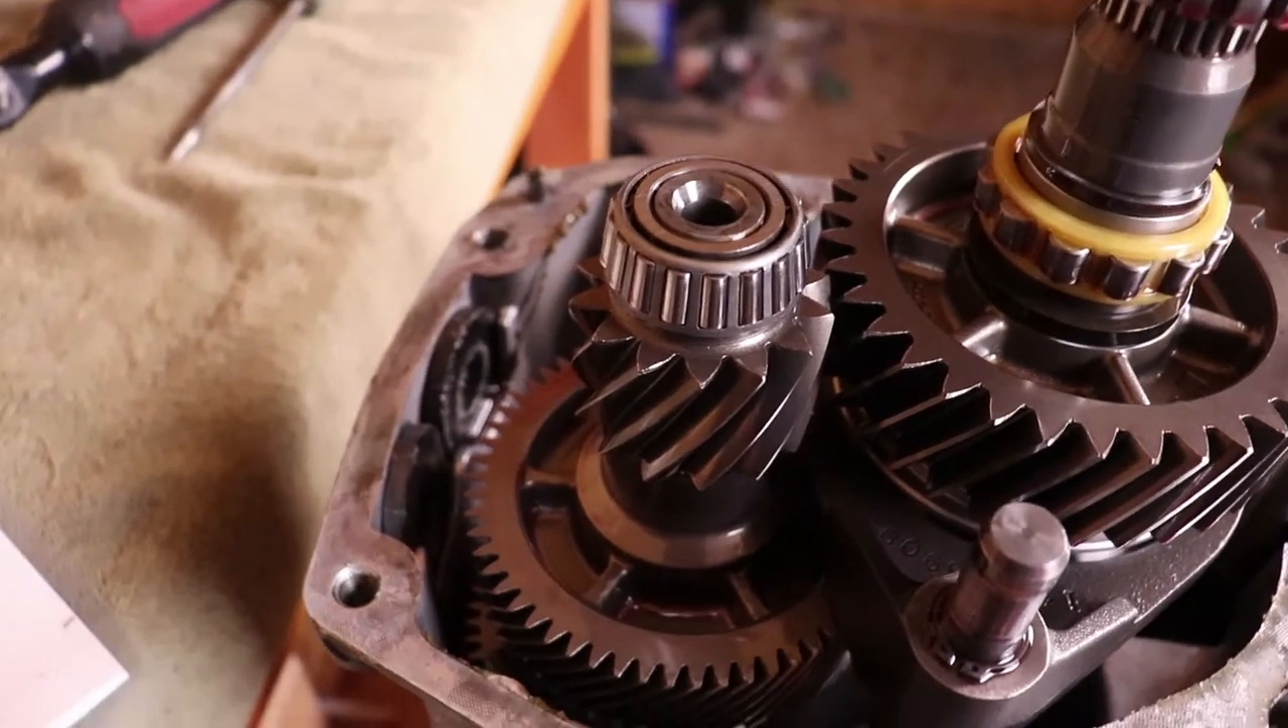So this is what things look like right after removing the housing.